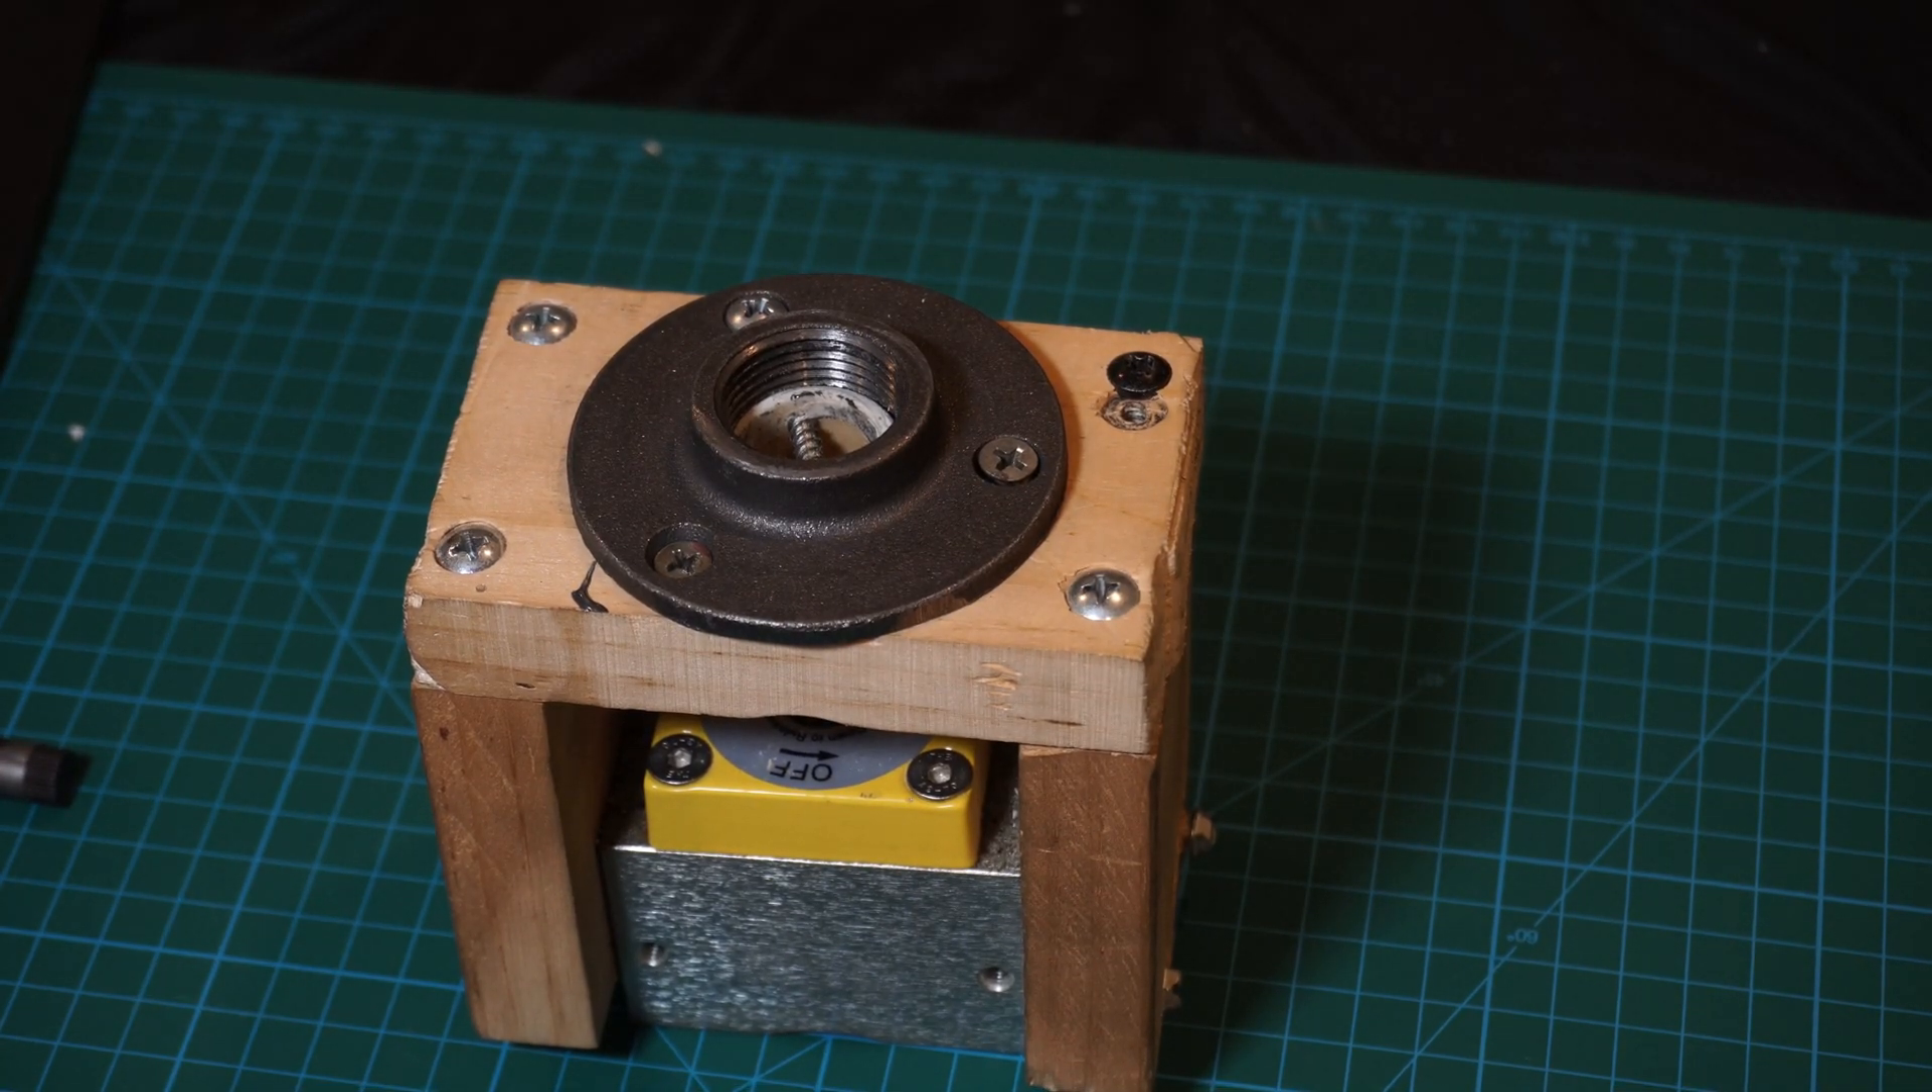I then screwed on a three -quarter inch pipe flange so the handle has something to screw into.